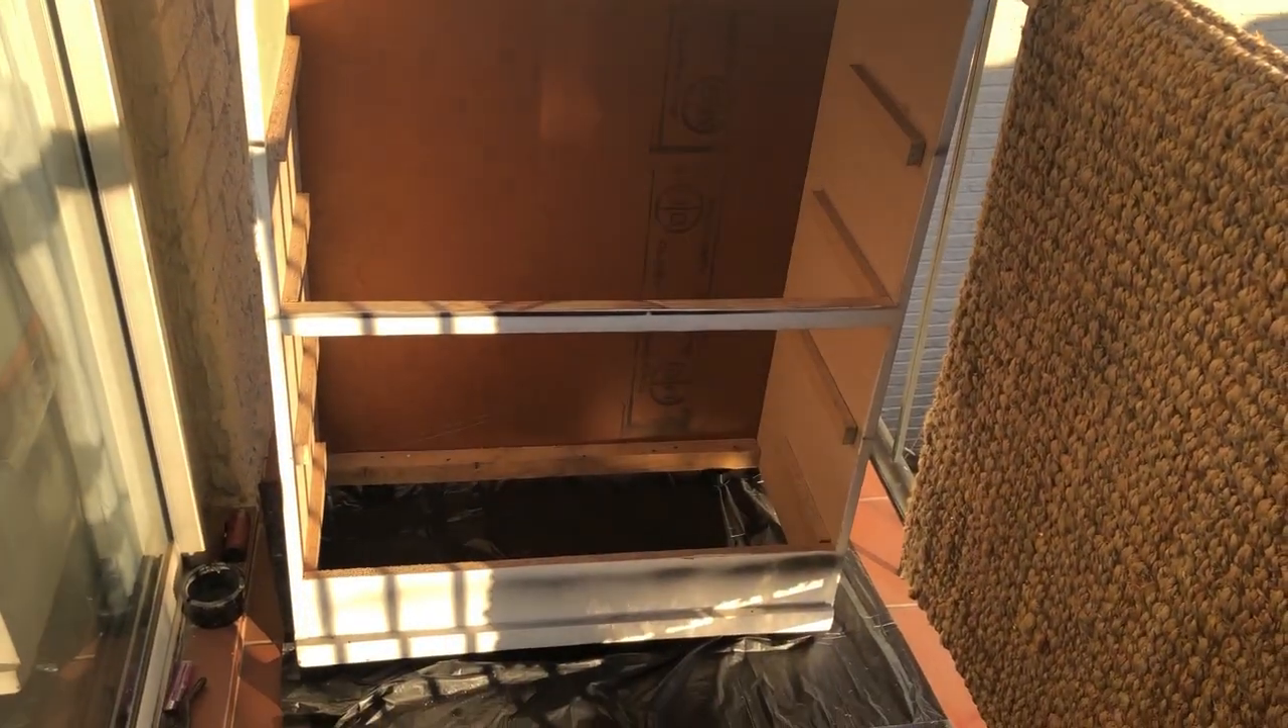What I've done now is I have removed the drawers.